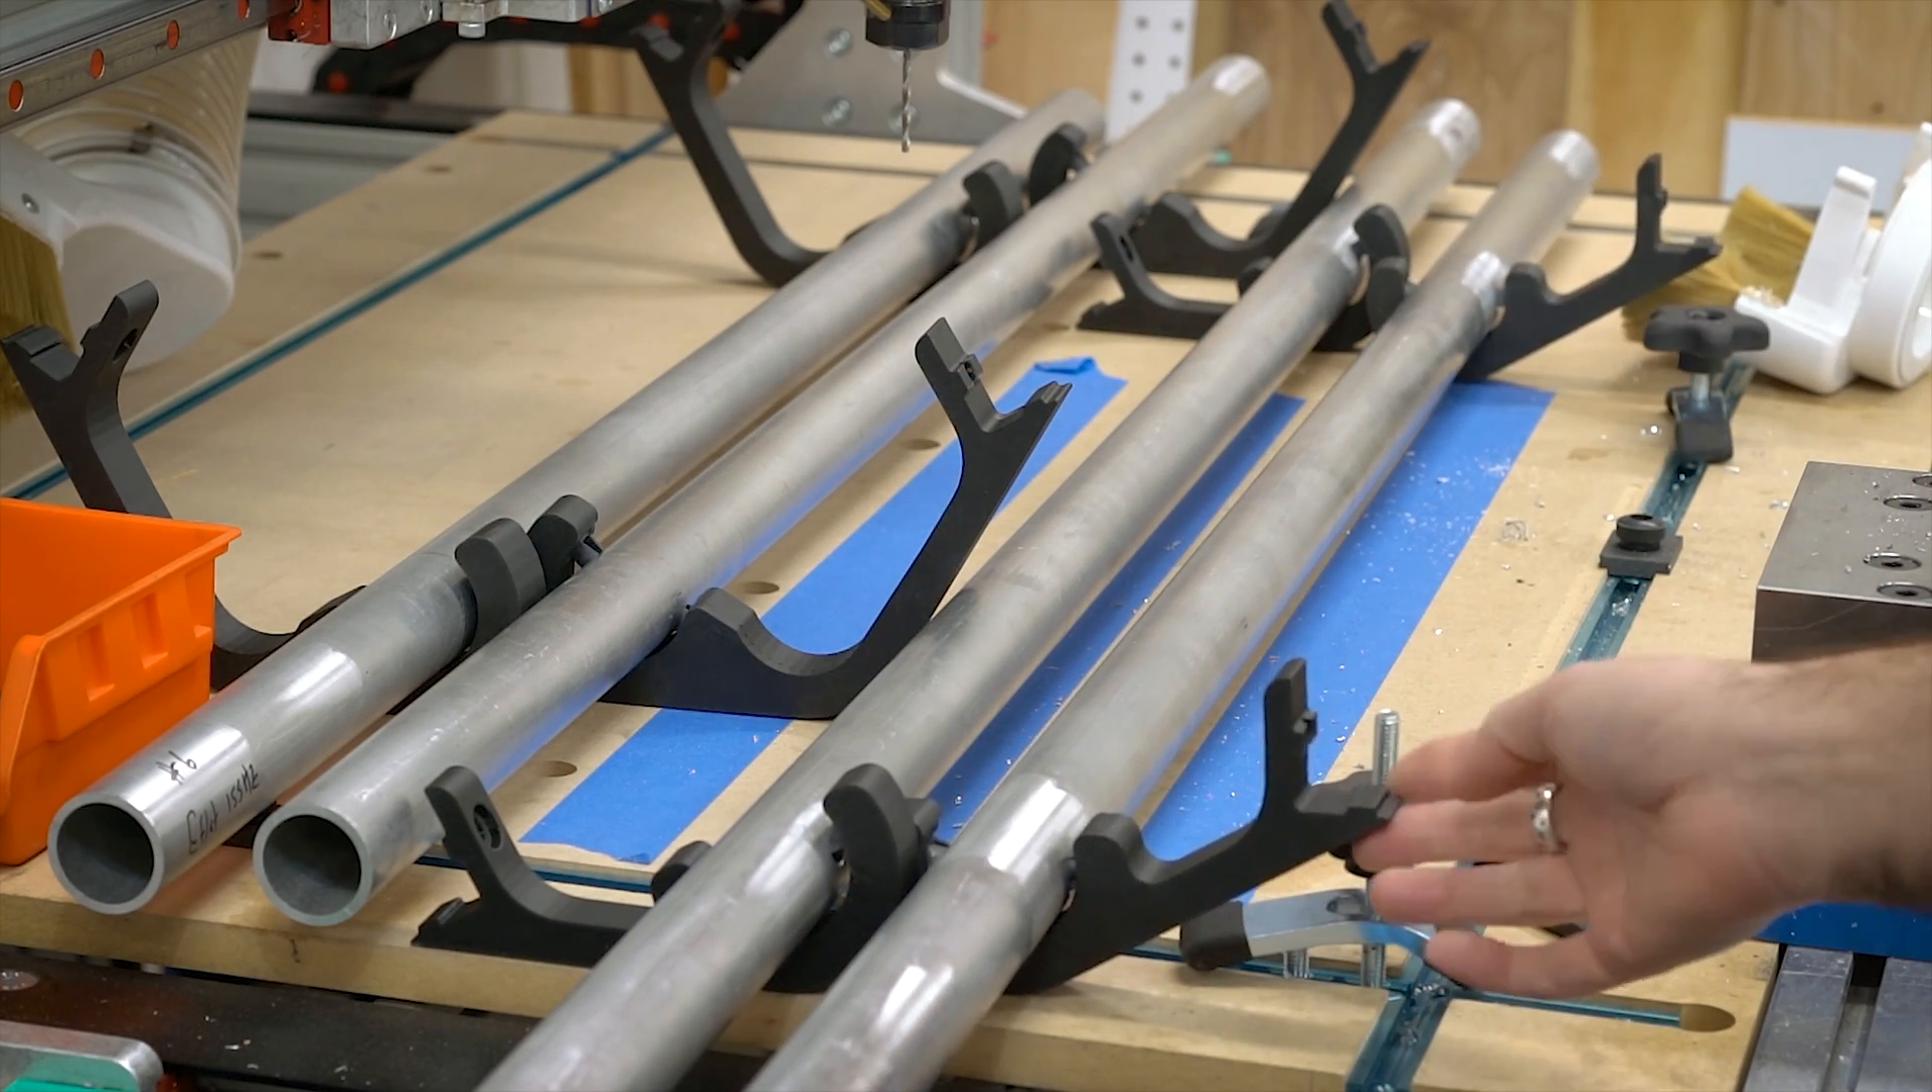I have four of the six chimes with their mounting arms already on them. I need to mount up the other two.